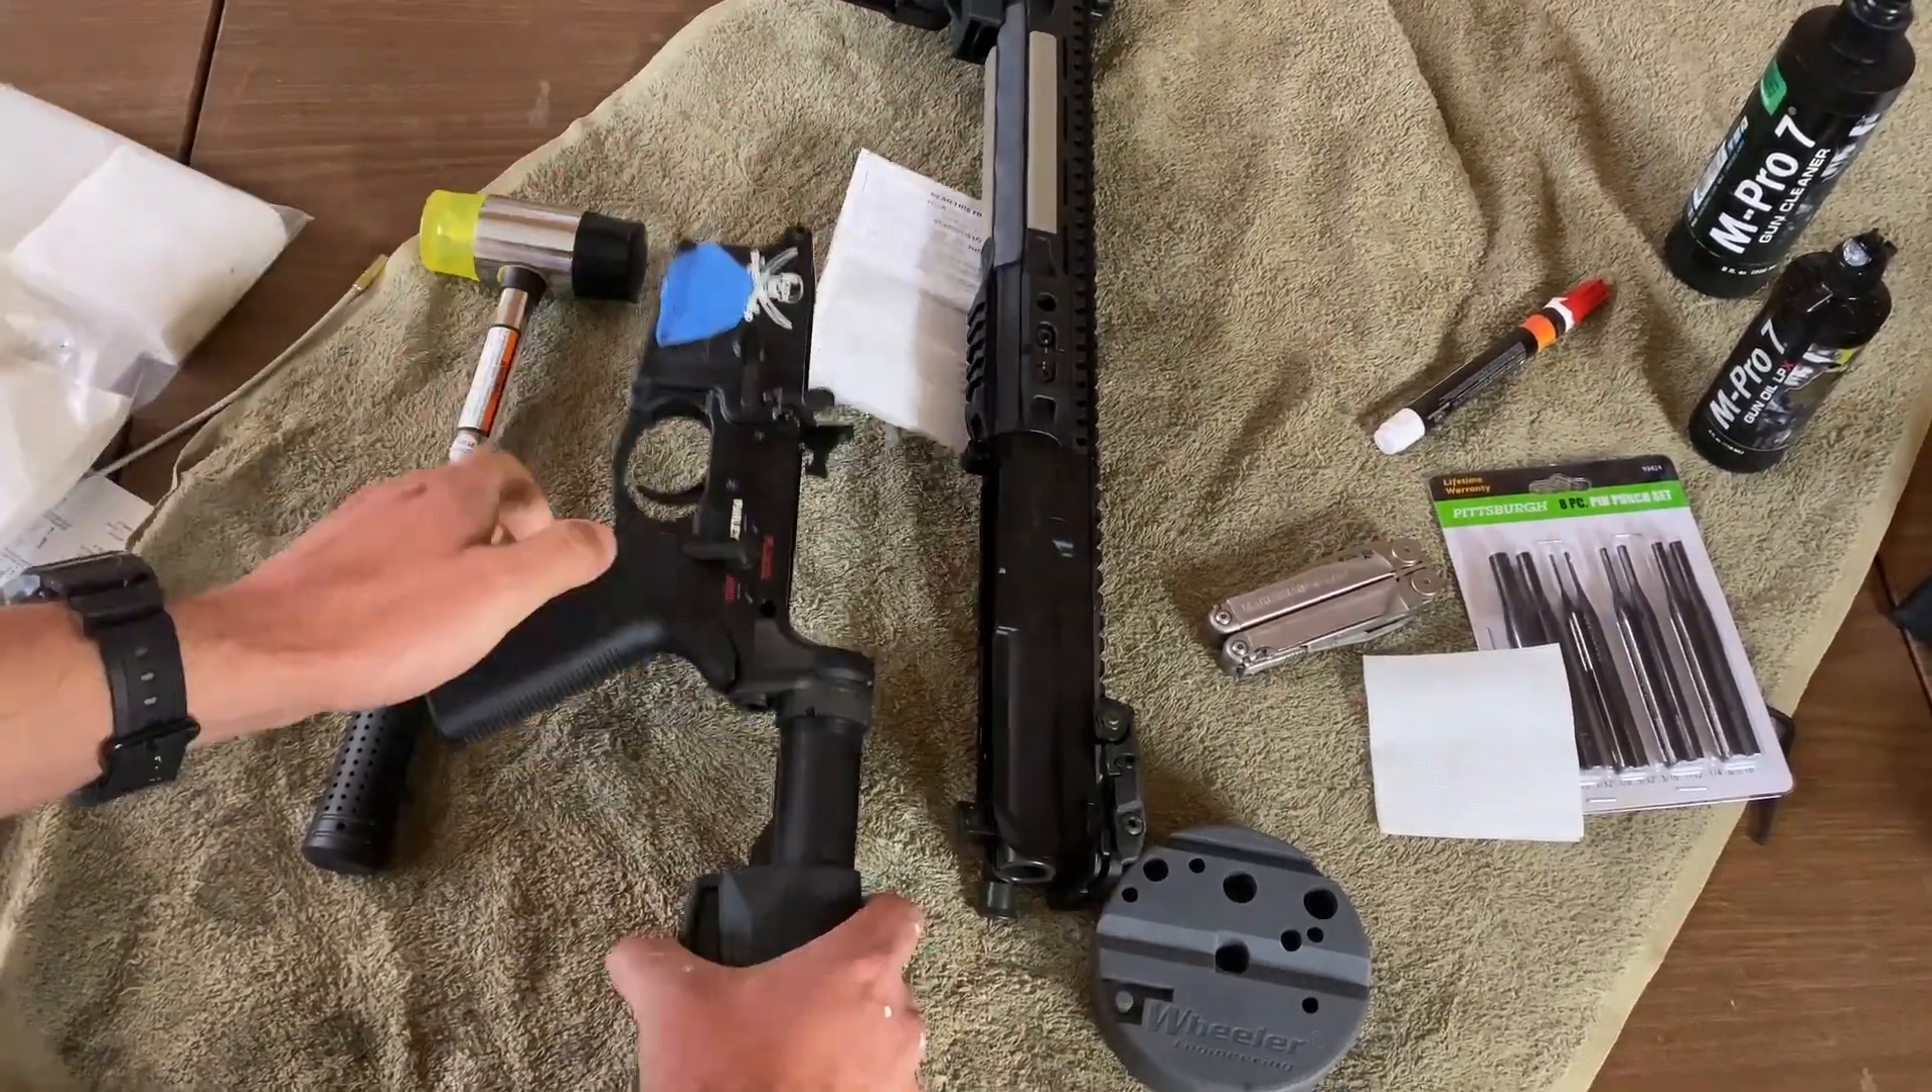Pretty straight forward, the upper and lower receivers are separated.